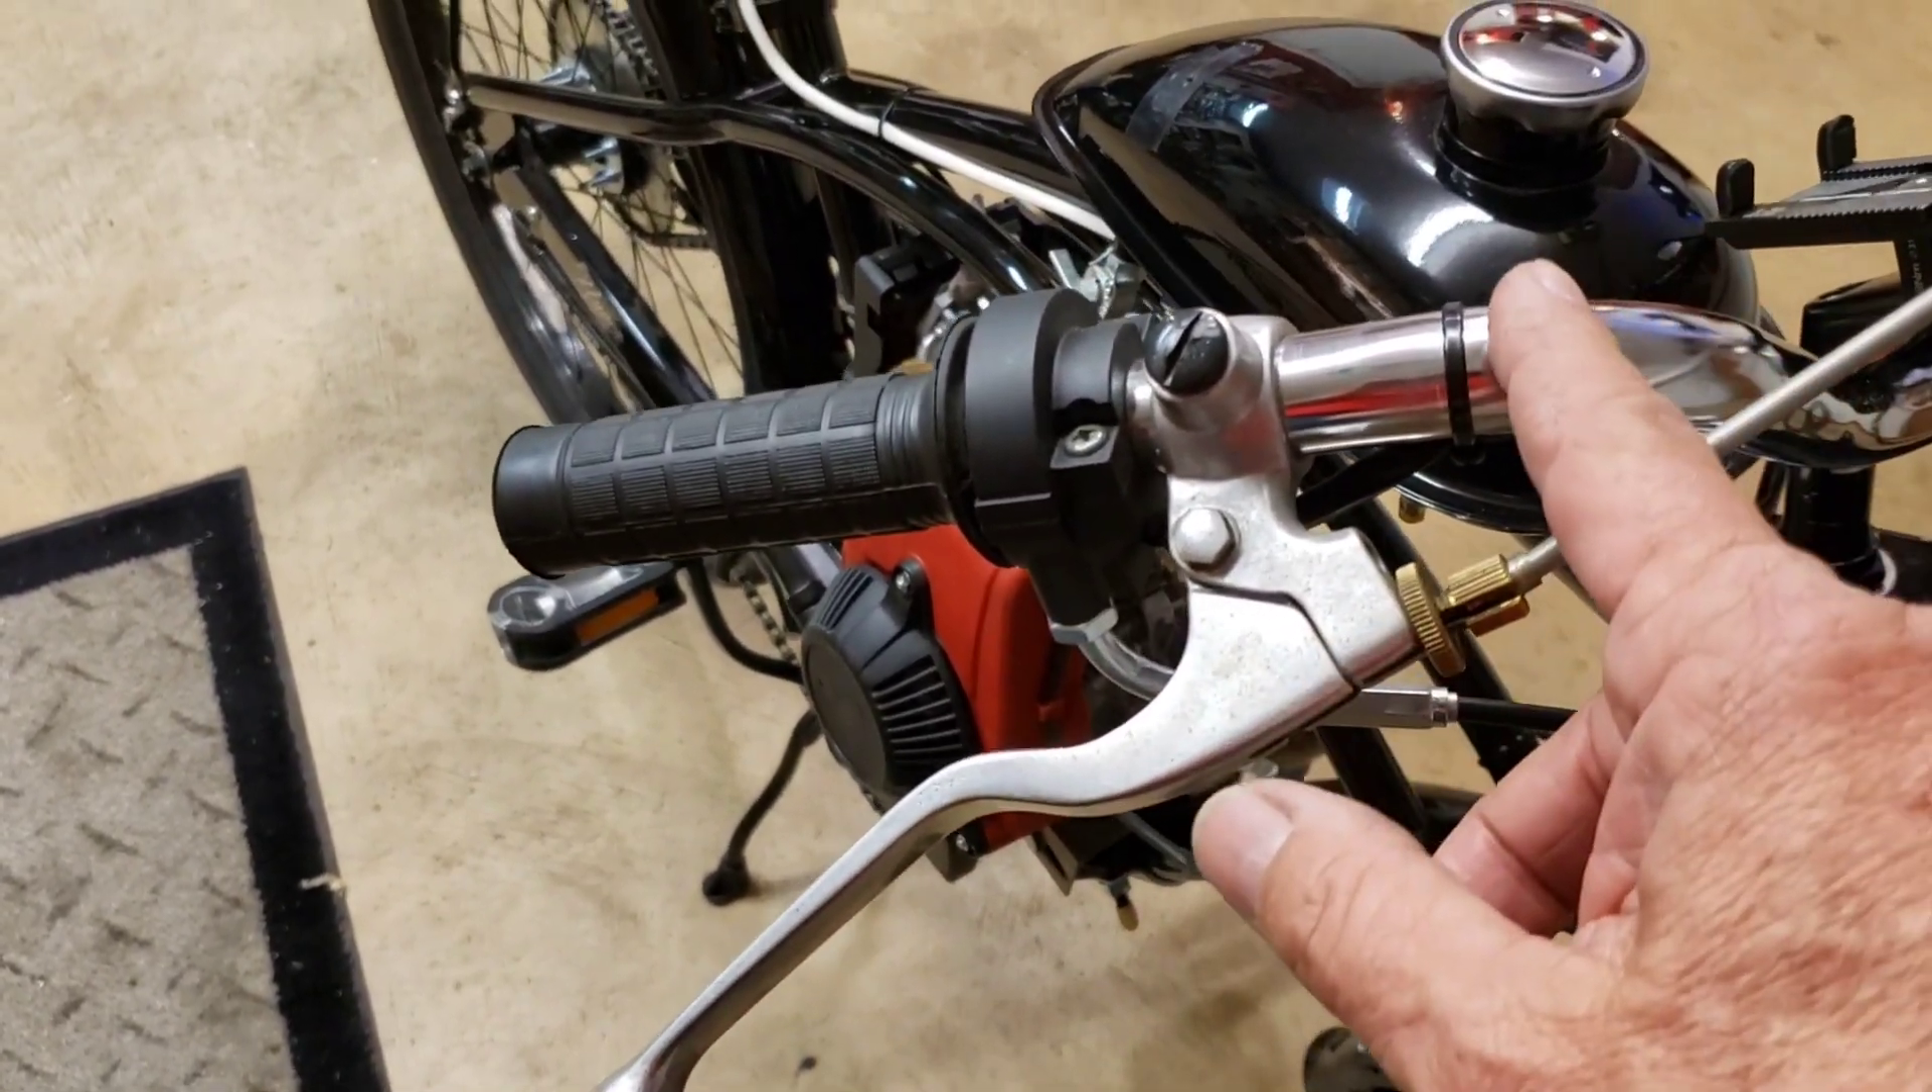So I brought it up, cut the cable, and I used a motorcycle, uh, brake lever. Fit right on here, of course. Perfectly.